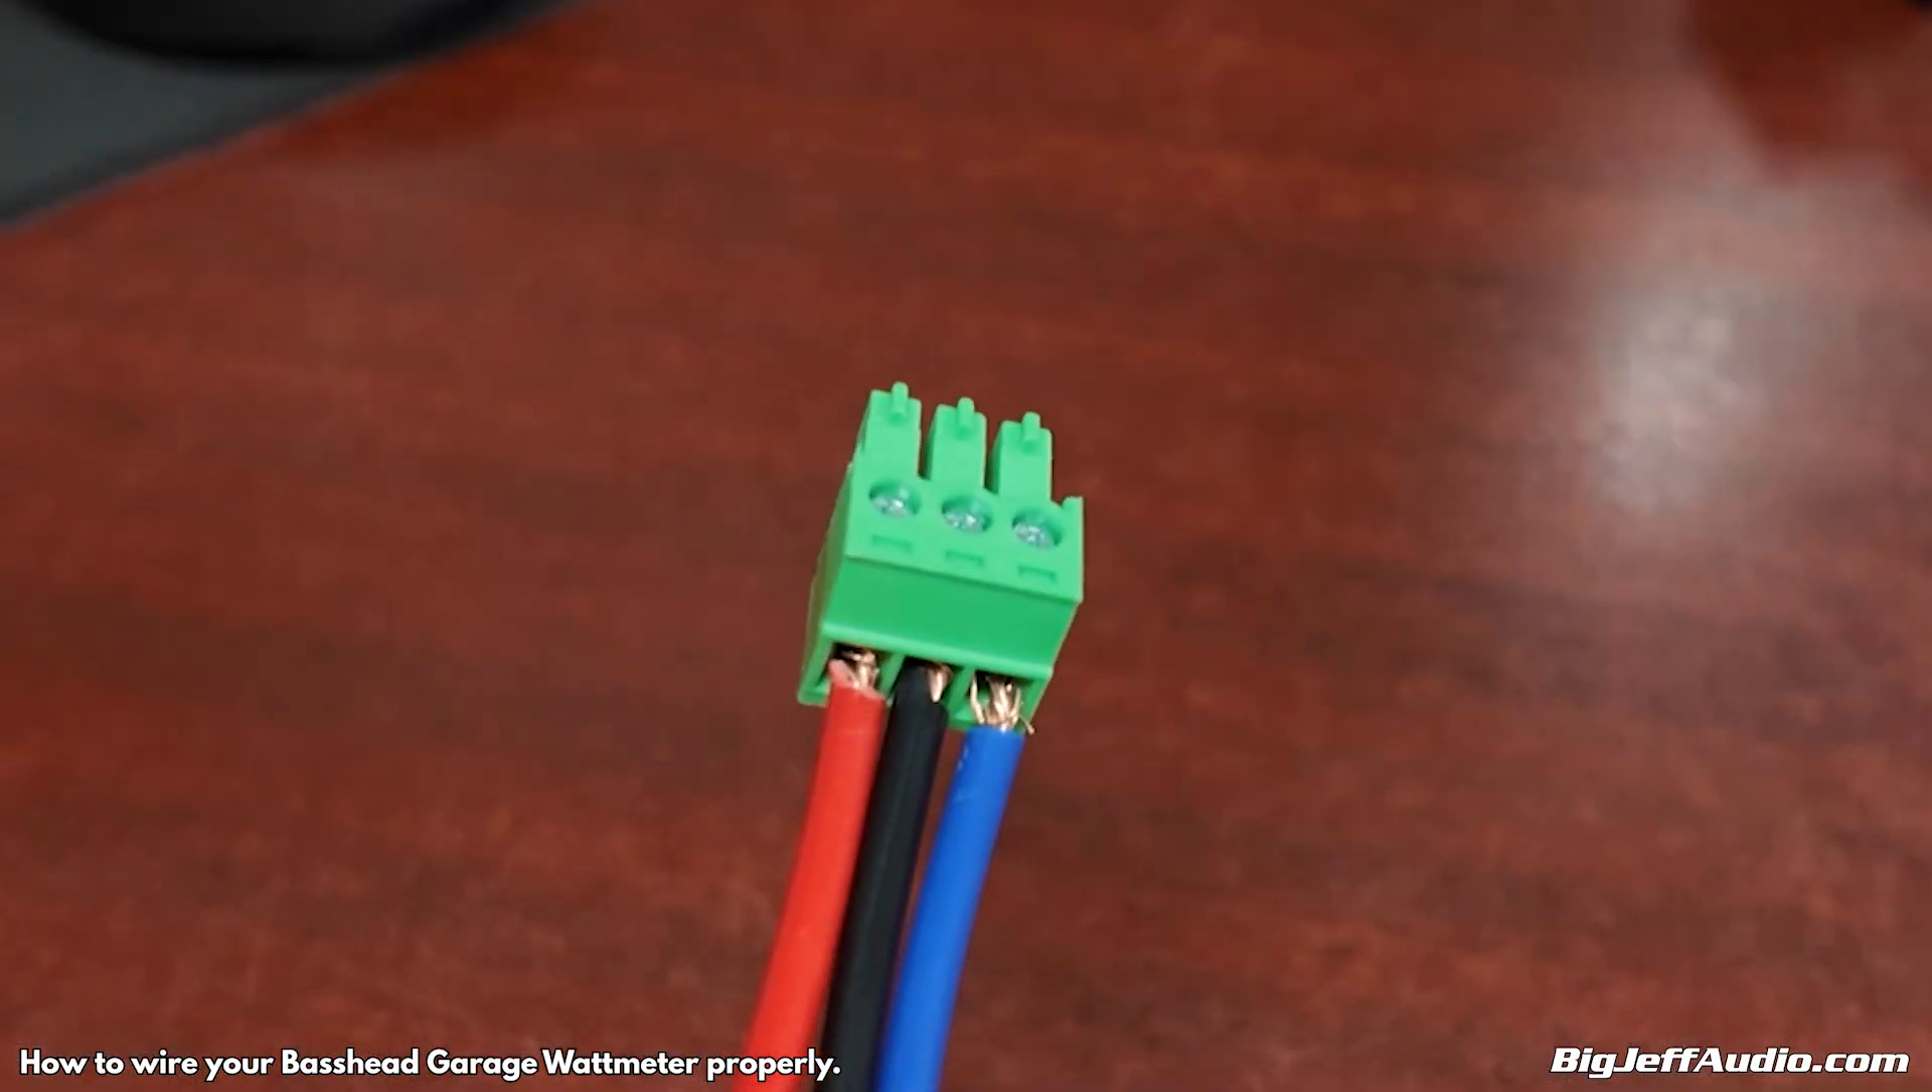I've done it on purpose where there is some wire sticking out that is no good because if the power and ground touch enough you will short this out.